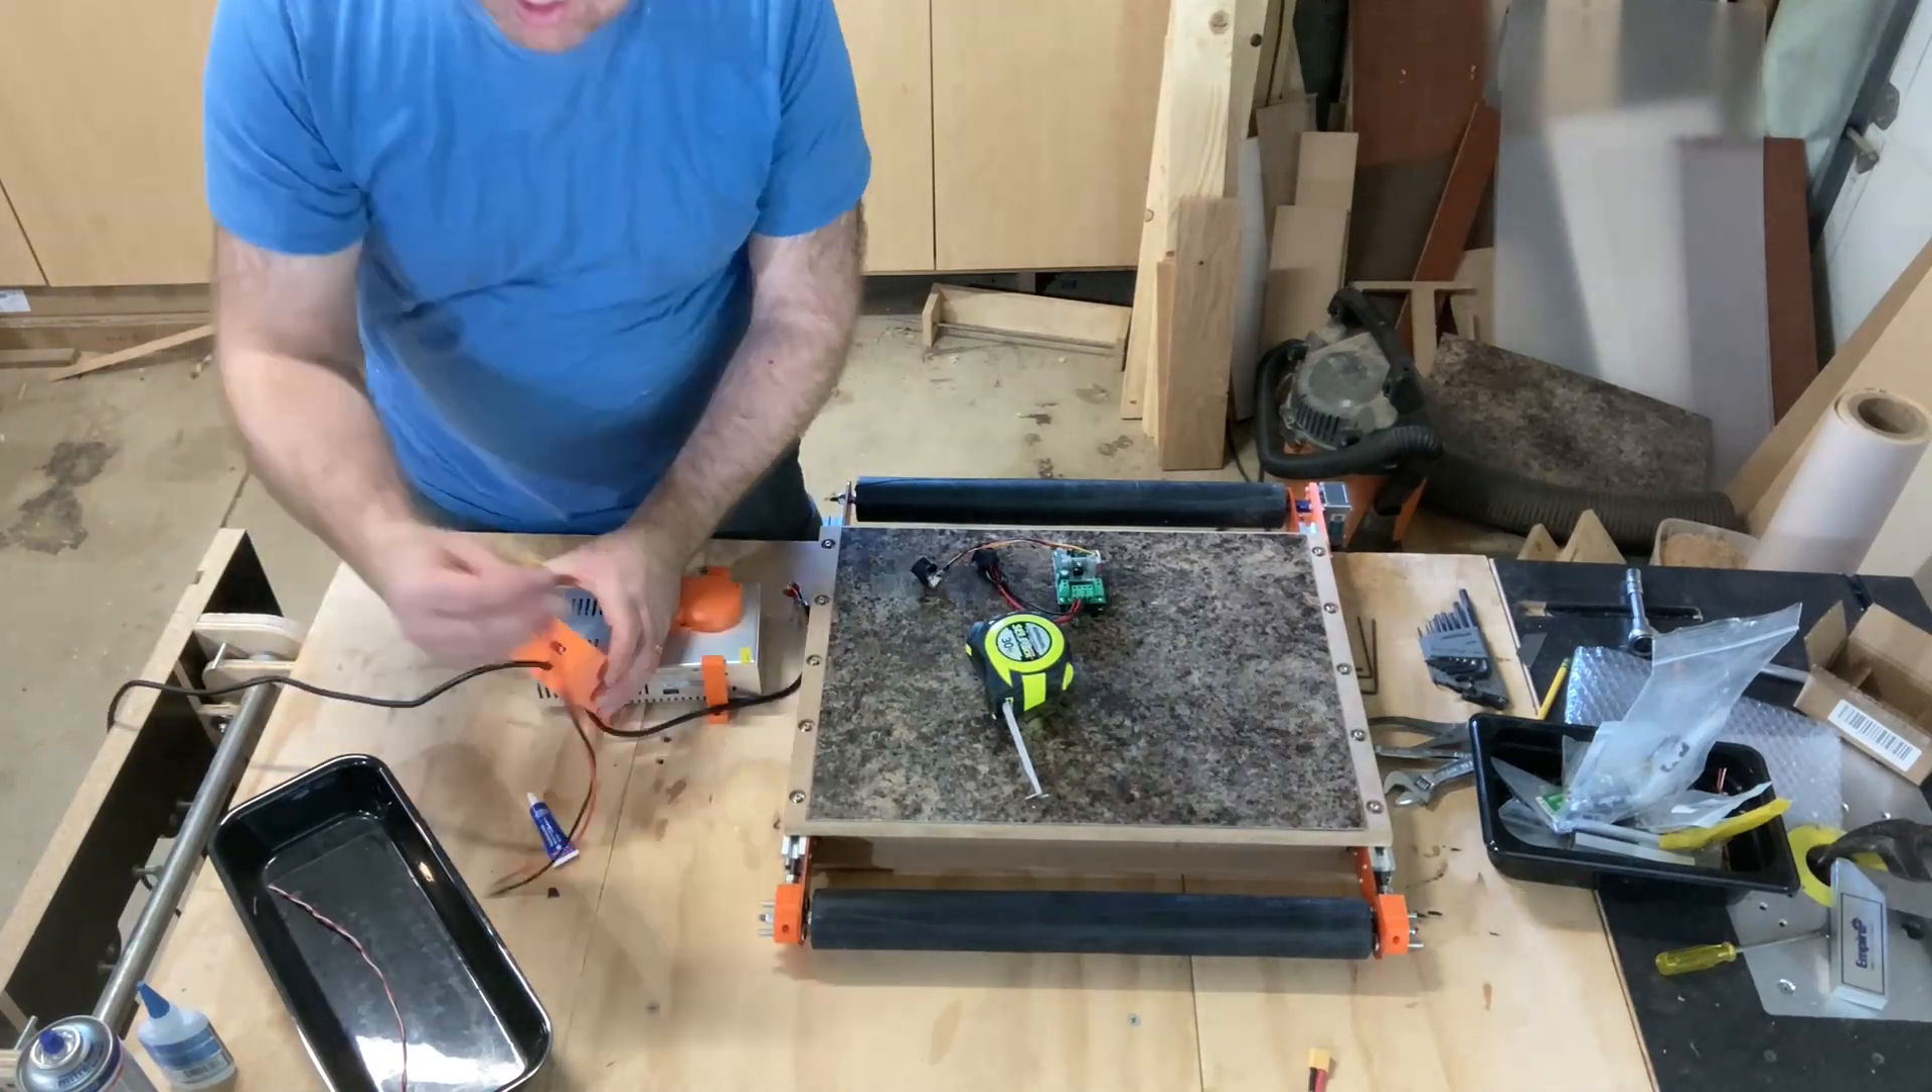Now with the rollers installed I can focus on the electronics.